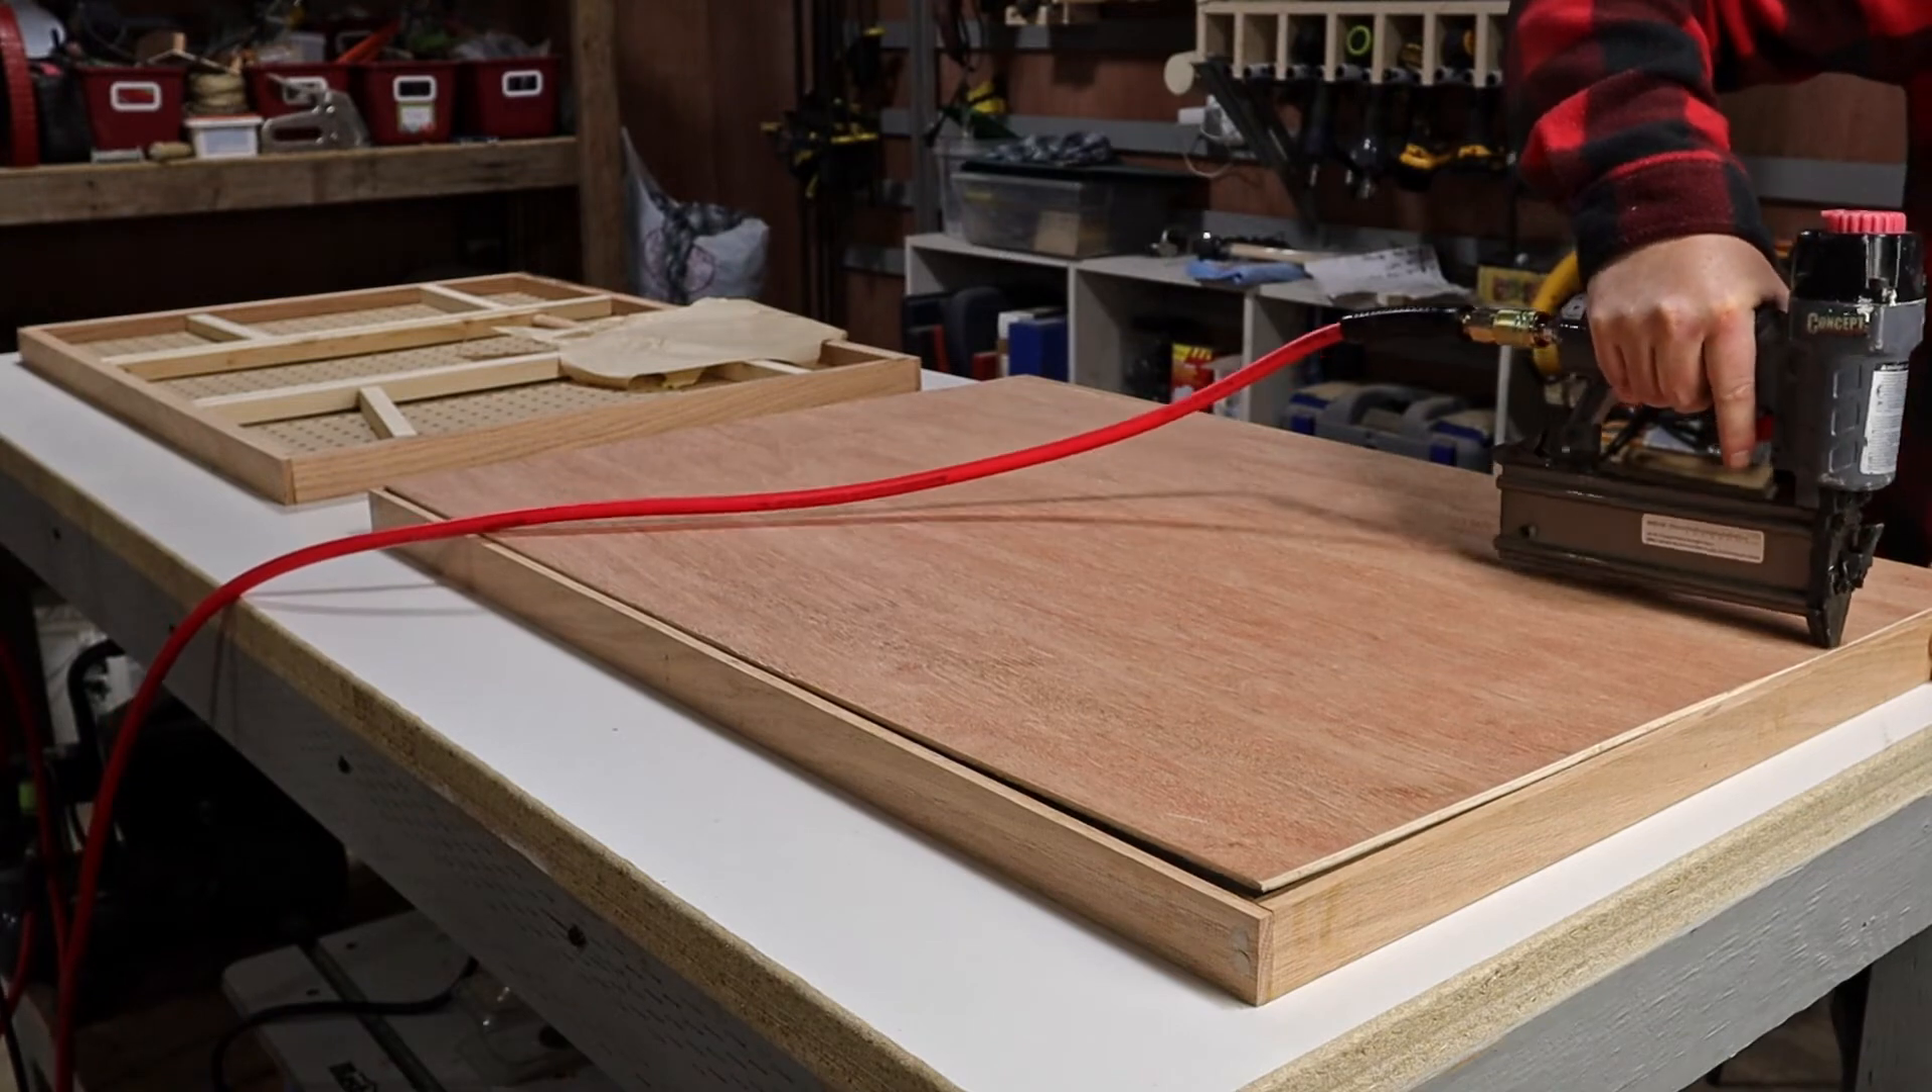After I had all the corners done, I added the panel to the bottom with some brad nails.